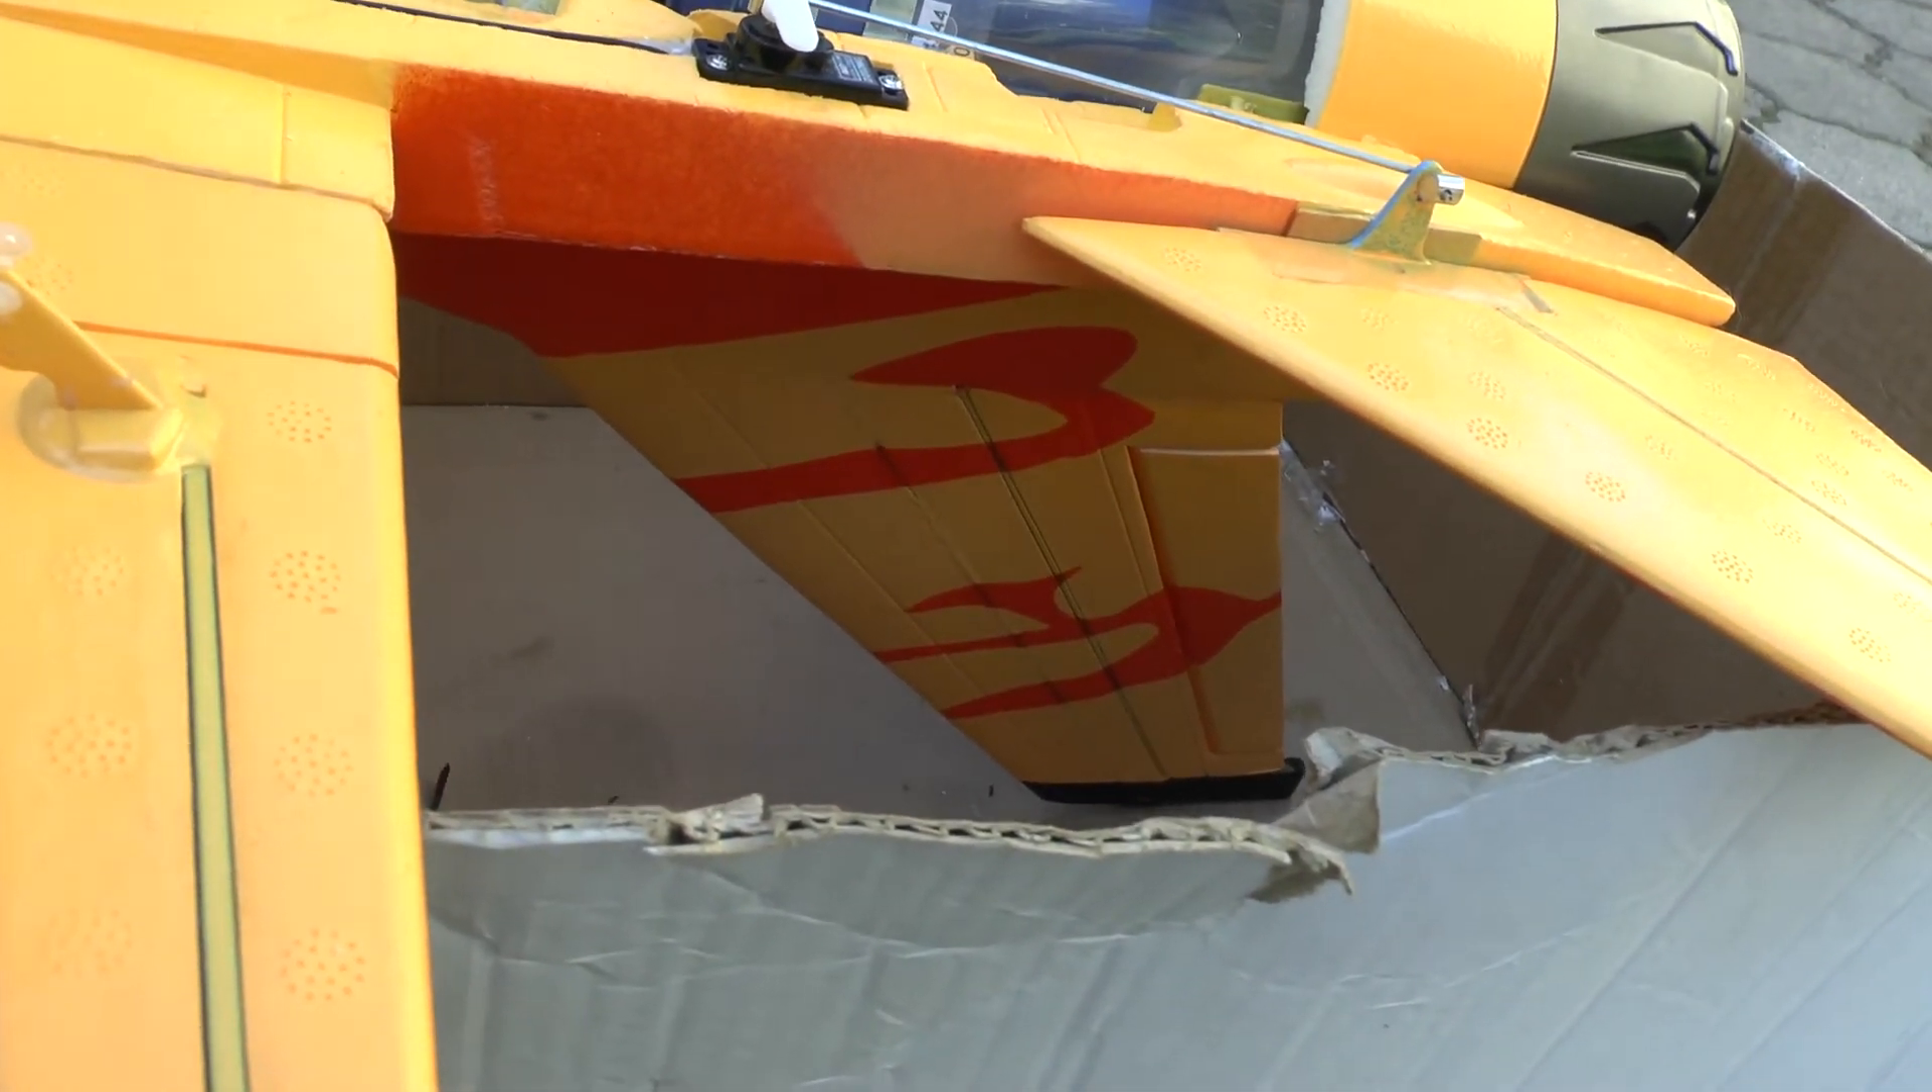I have glued on the vertical fin.